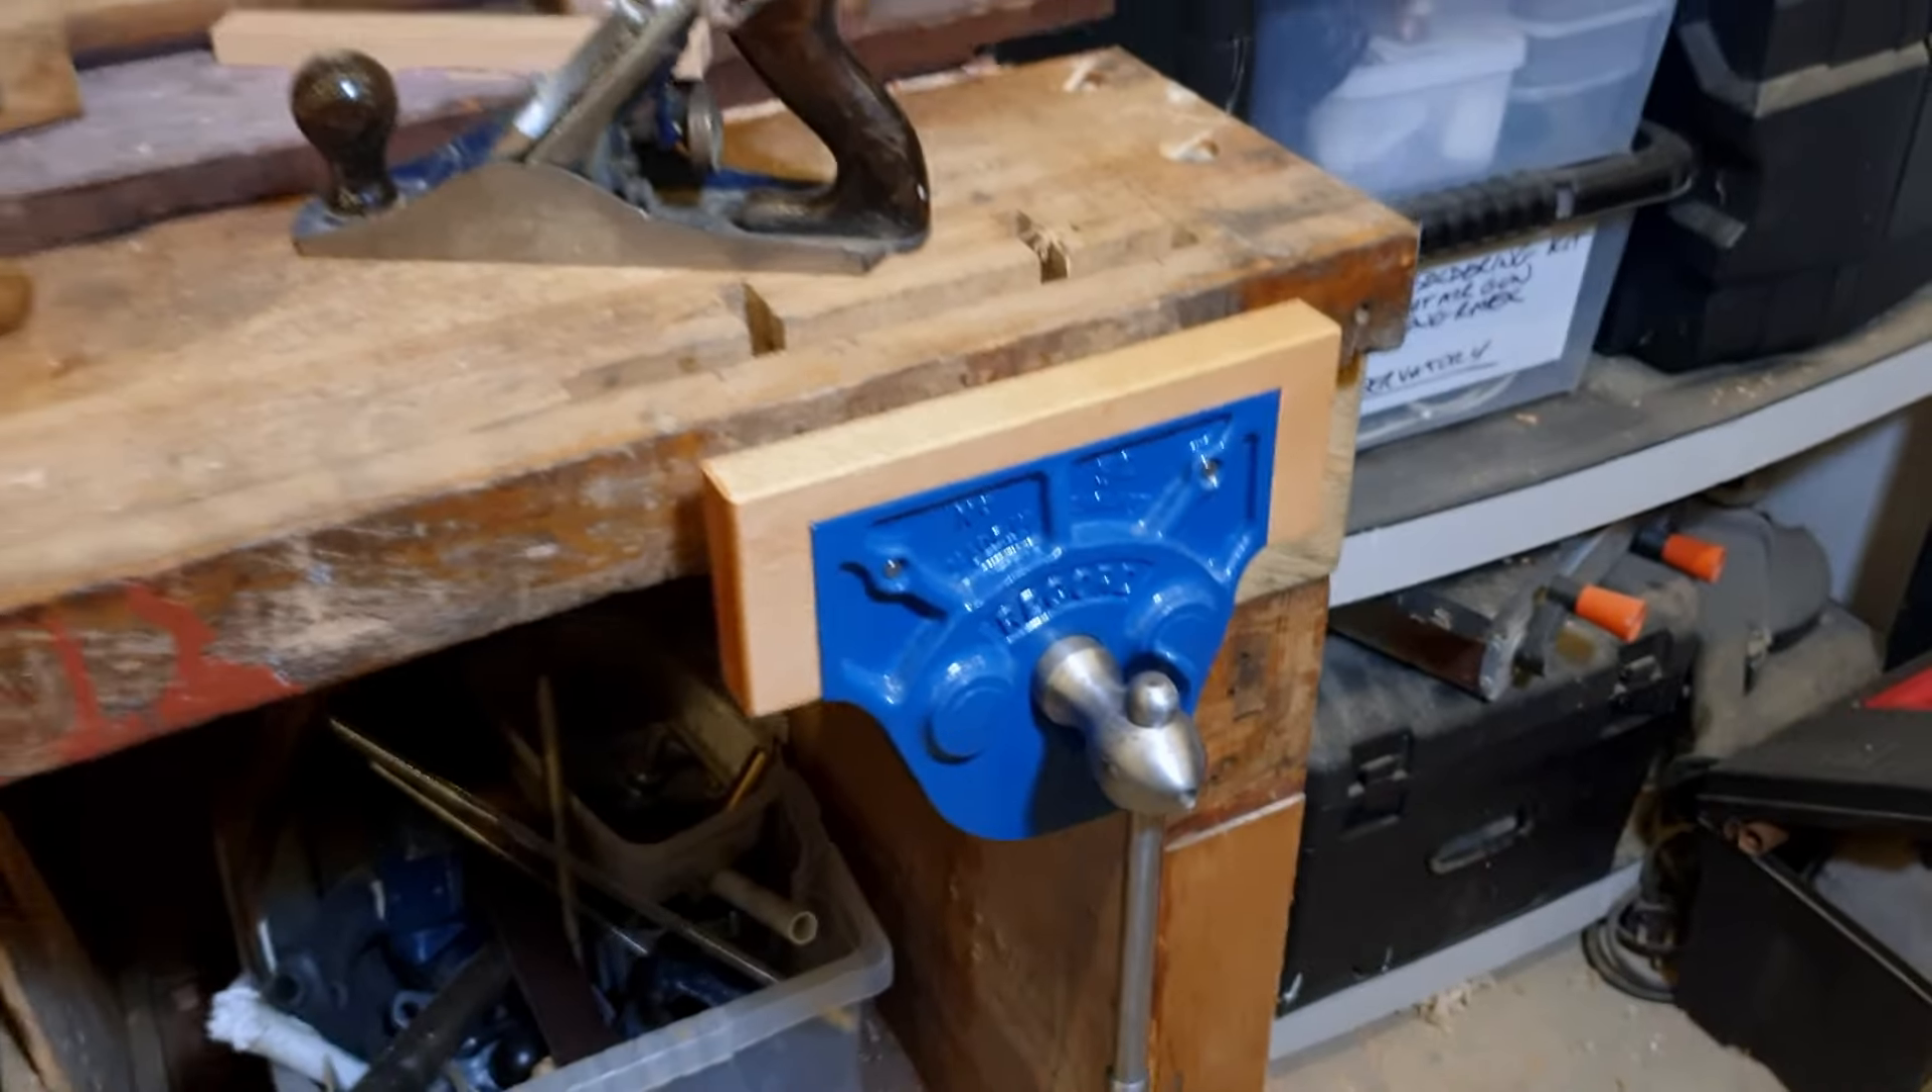There we have it, vice number two with this nice shiny new jaw fitted, all ready for some work.